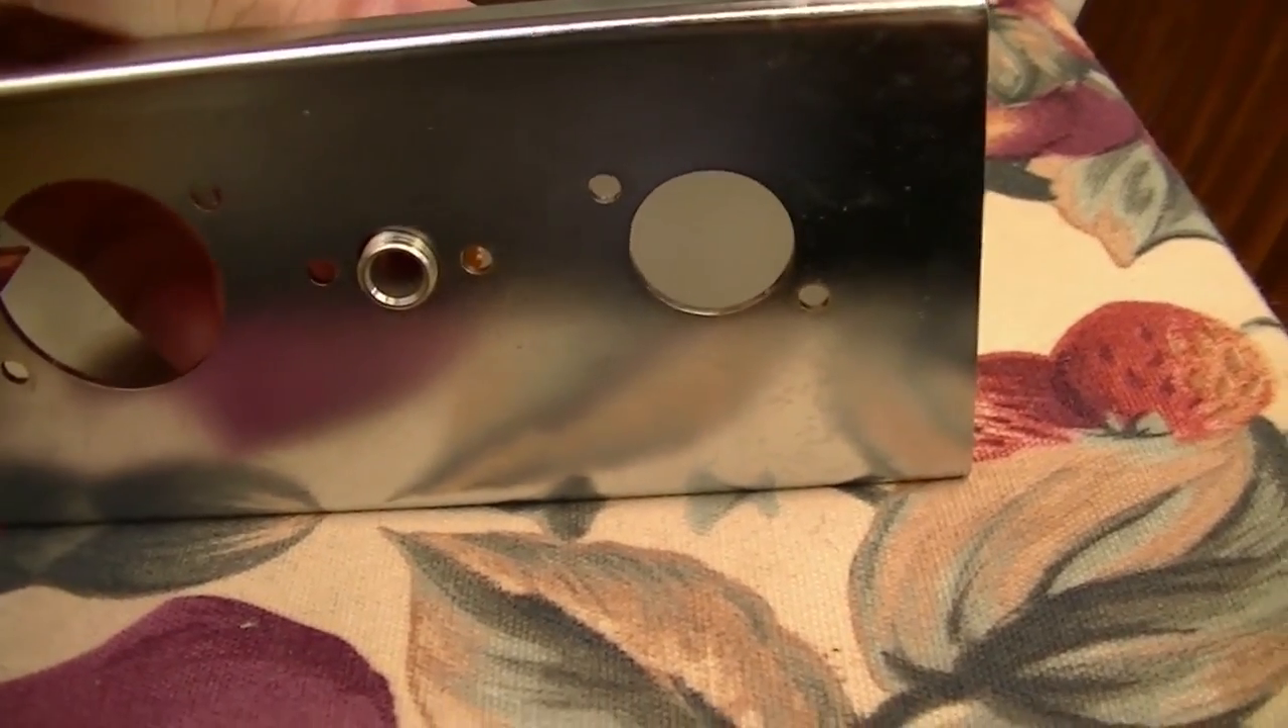So, I've got a nice spare Switchcraft quarter inch socket. Which, fits perfectly through the already drilled hole.